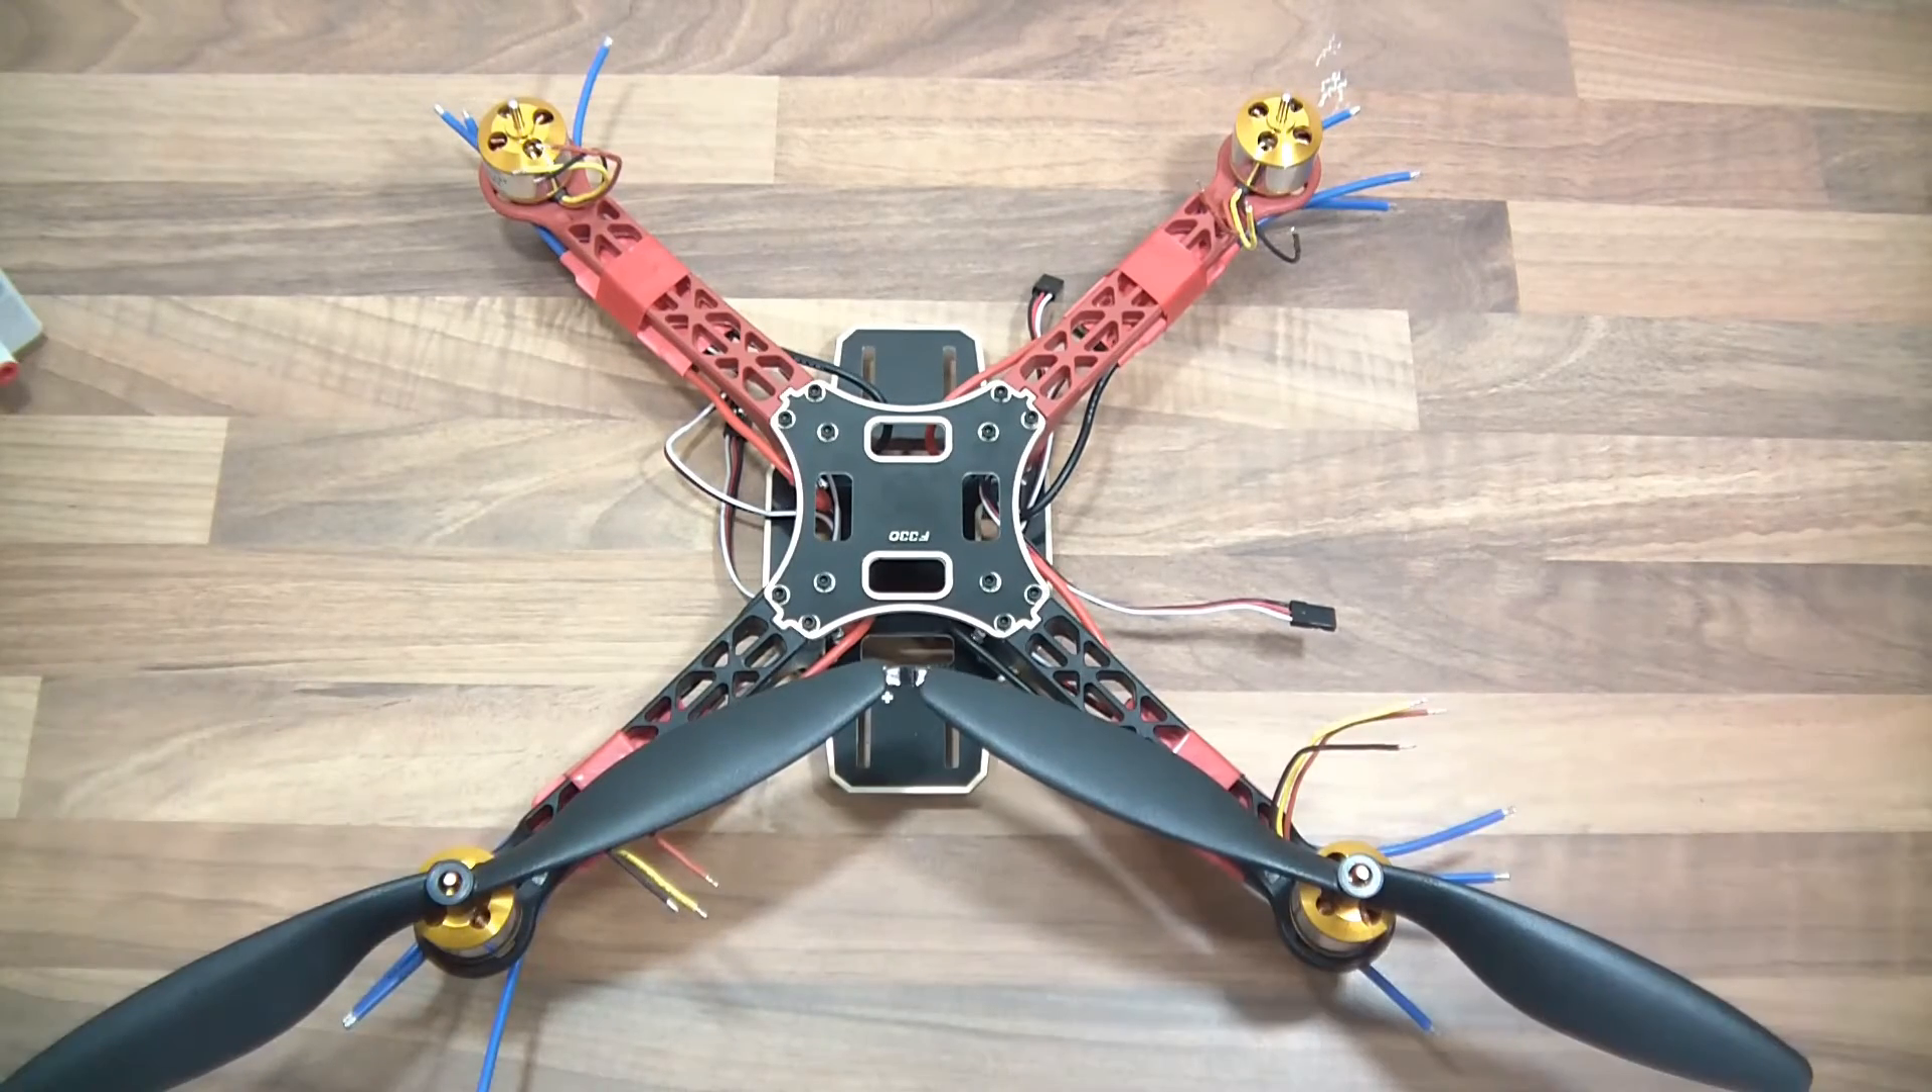Okay, so you can see the drone here, now we have a bit of an issue, I've got two propellers on here, they clash, and we can't have that.